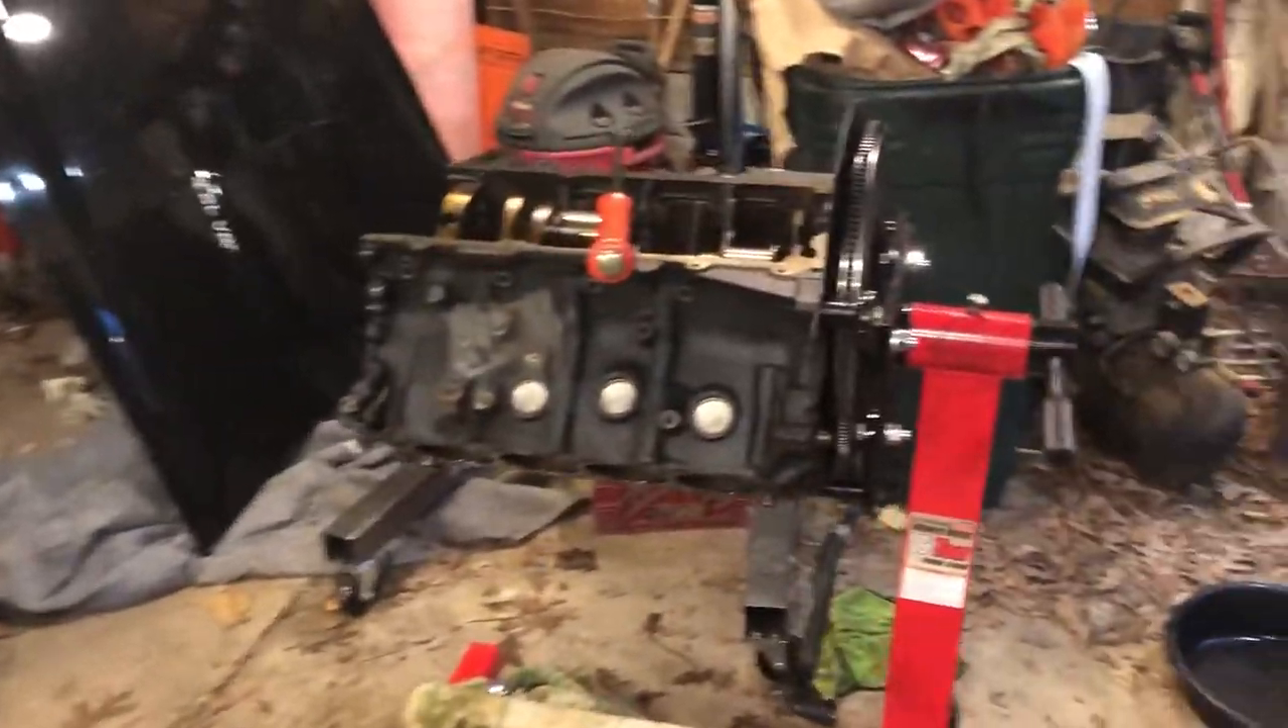So we have the engine pulled currently.